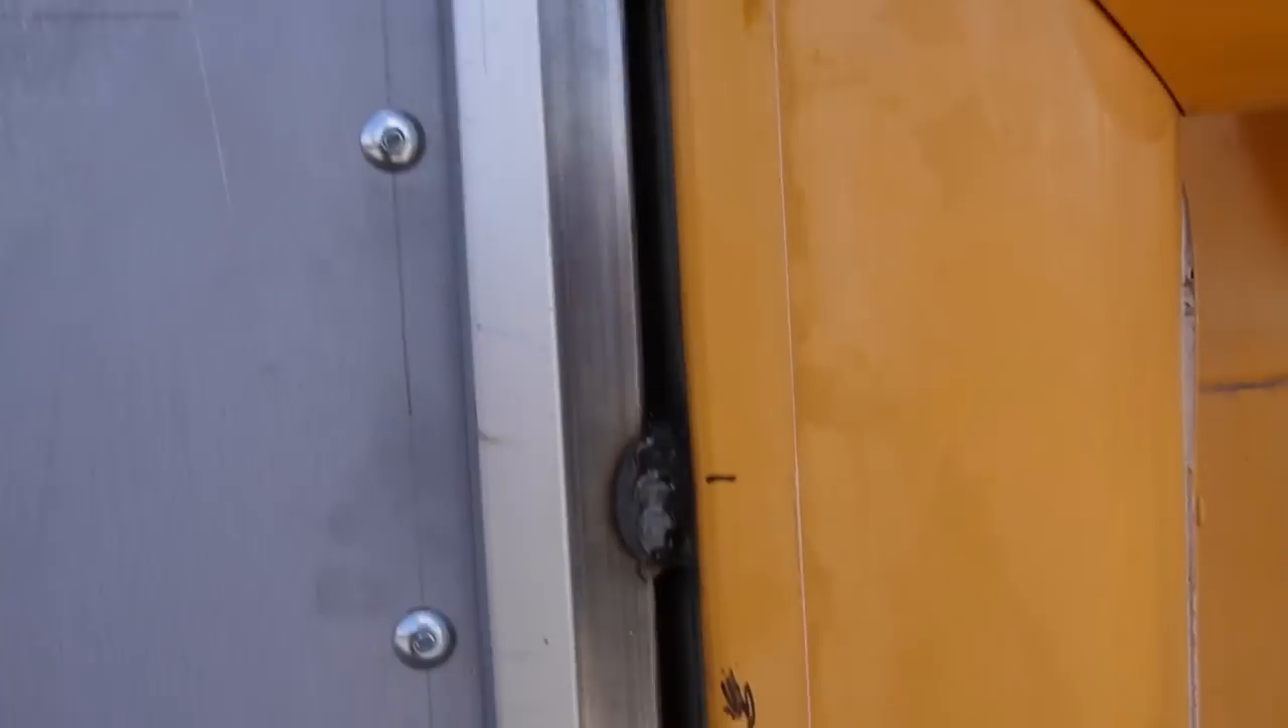I still have to figure out what i'm going to do about this gap here where the stock door frame was really out.